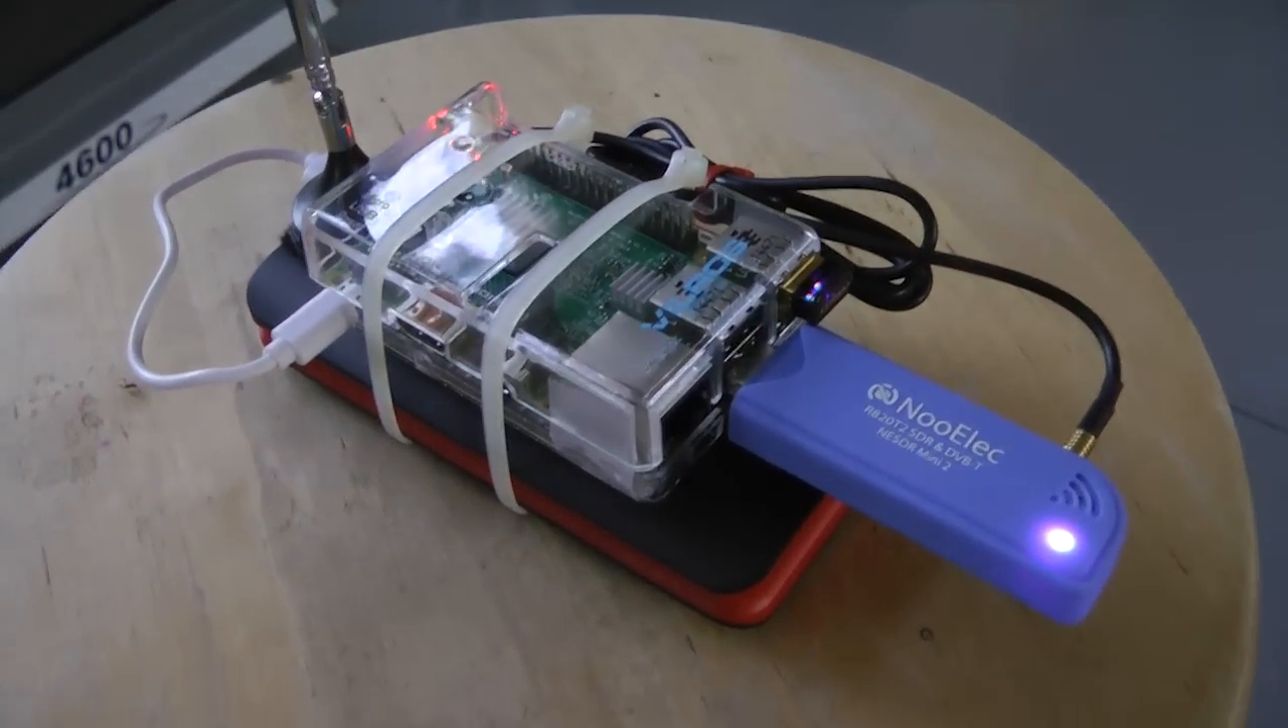Here is the completed receiver. I have the receiver tie wrapped to the battery pack below it.